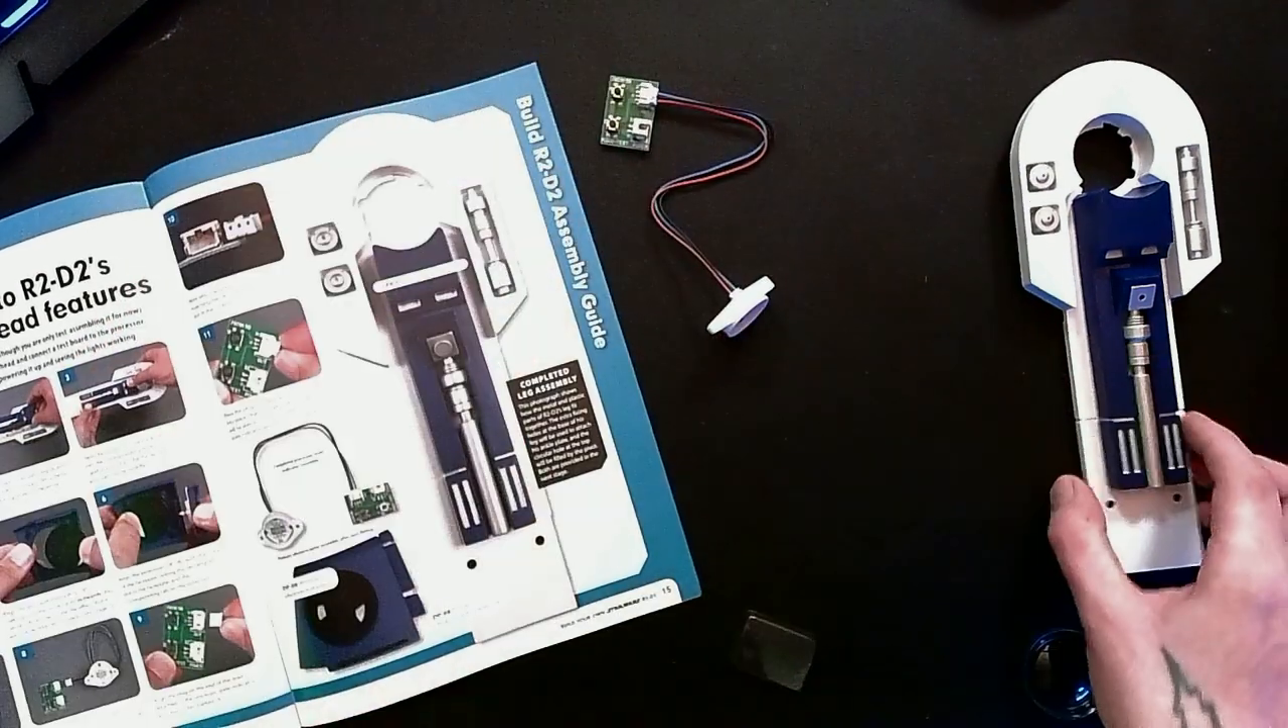So now we have a completed leg assembly.